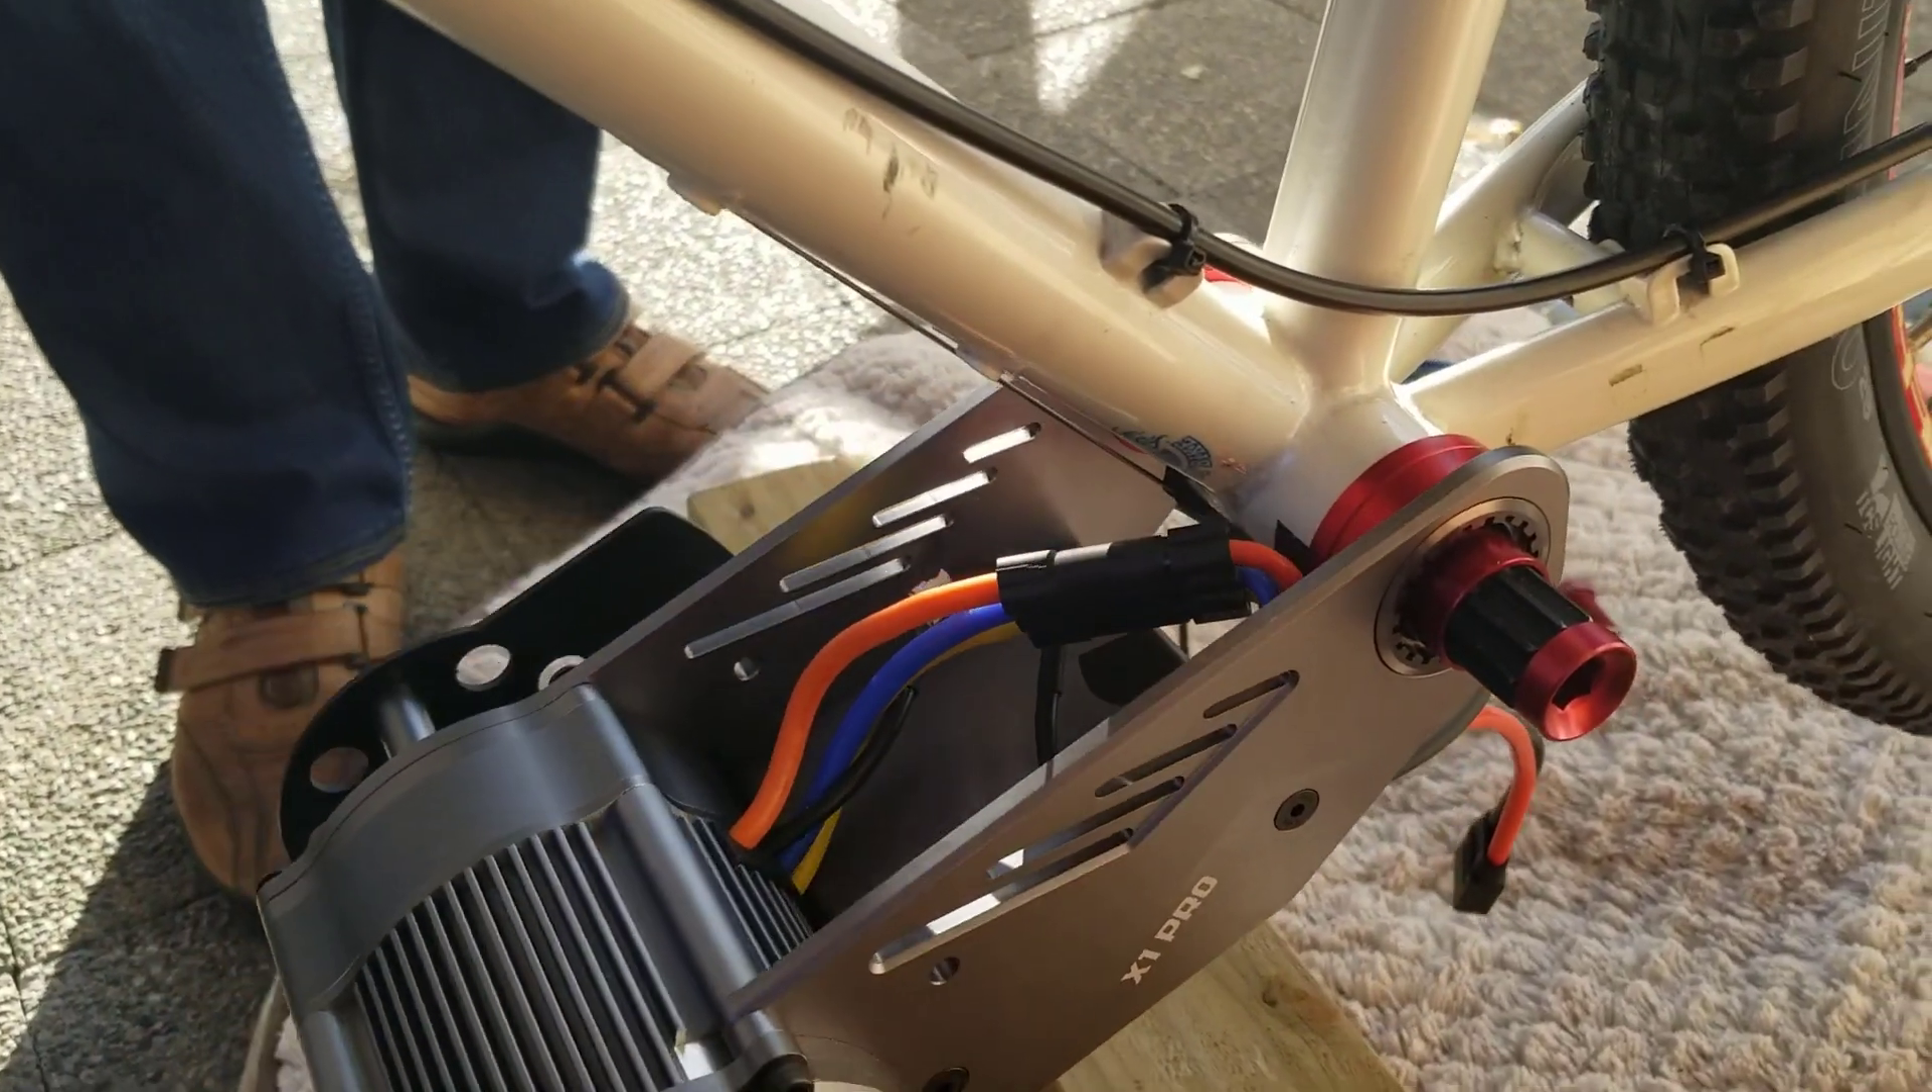So both sides of the bracket are now in place and the motor is swinging loose because you need to bring it up and mount it onto the bike with this mounting strap that they've supplied.